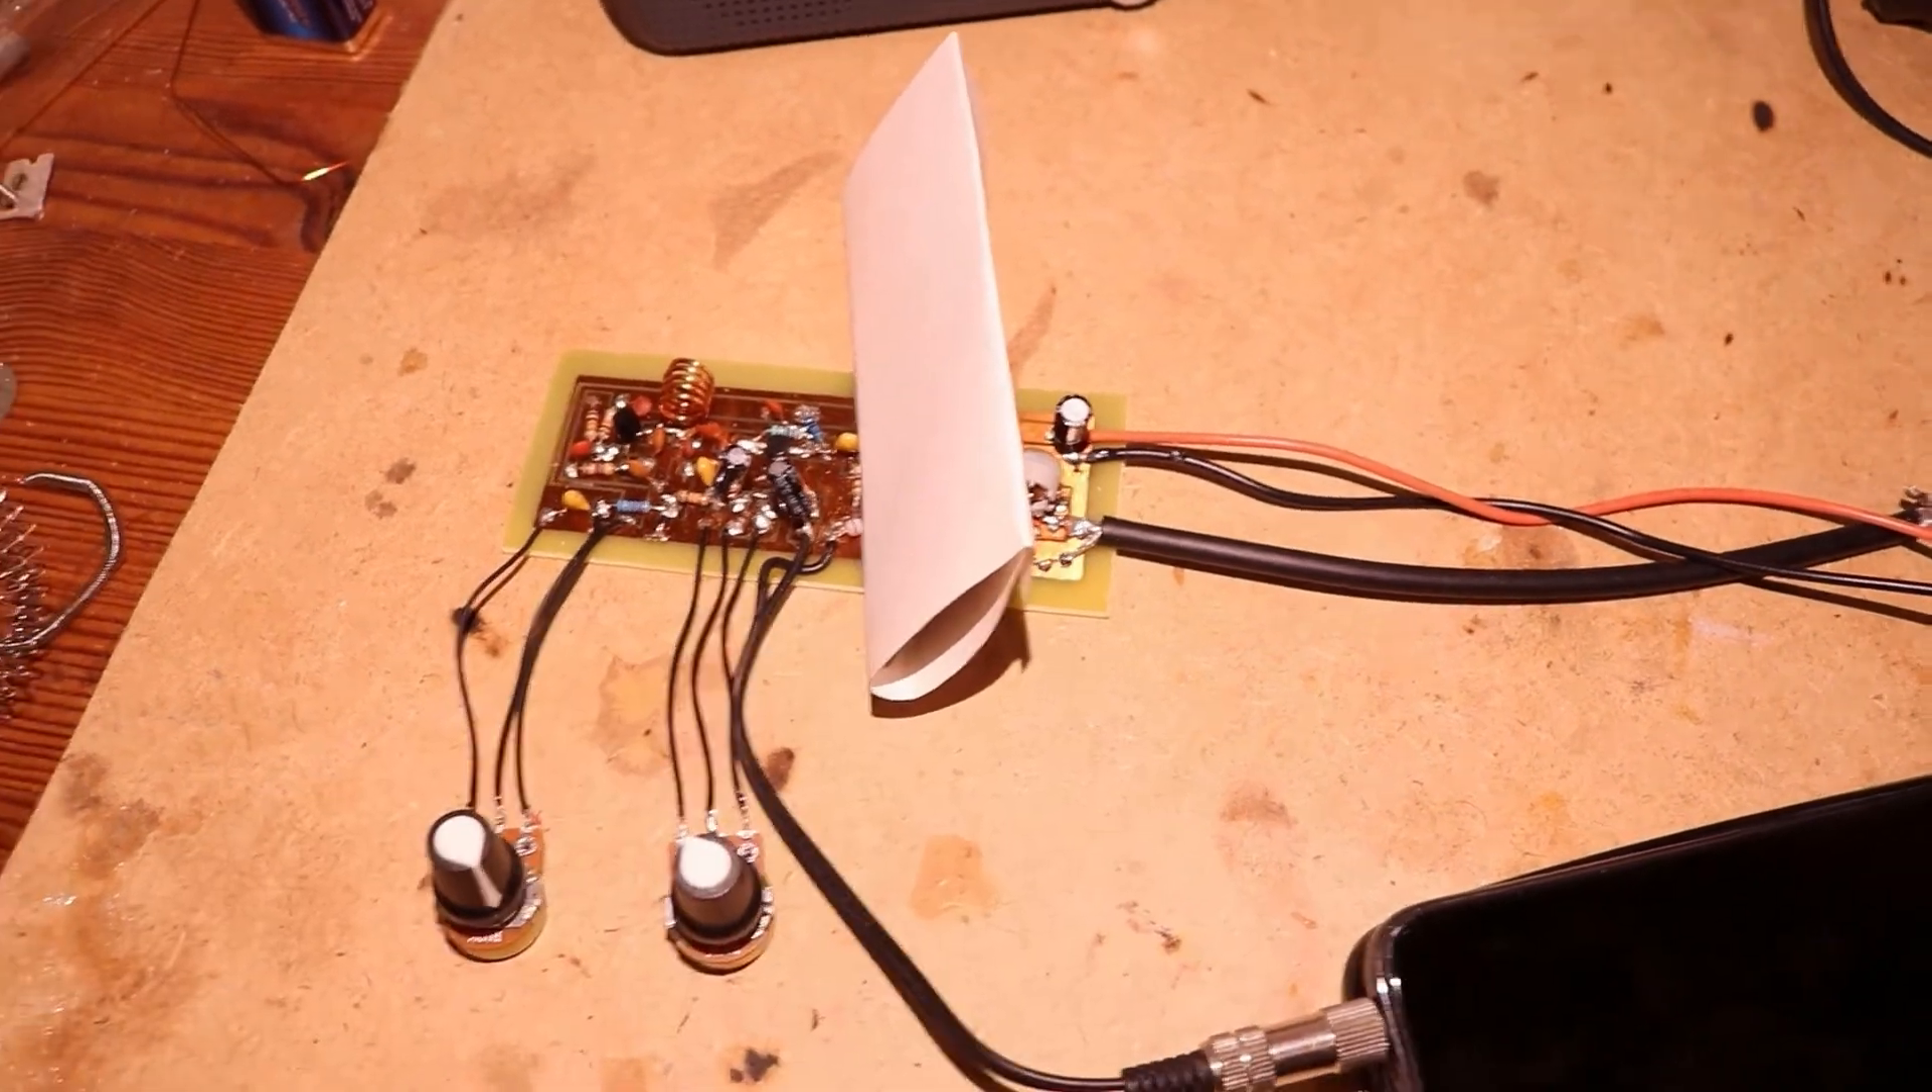So I put a piece of PCB here It's wrapped in paper So it's not shorting out anything.